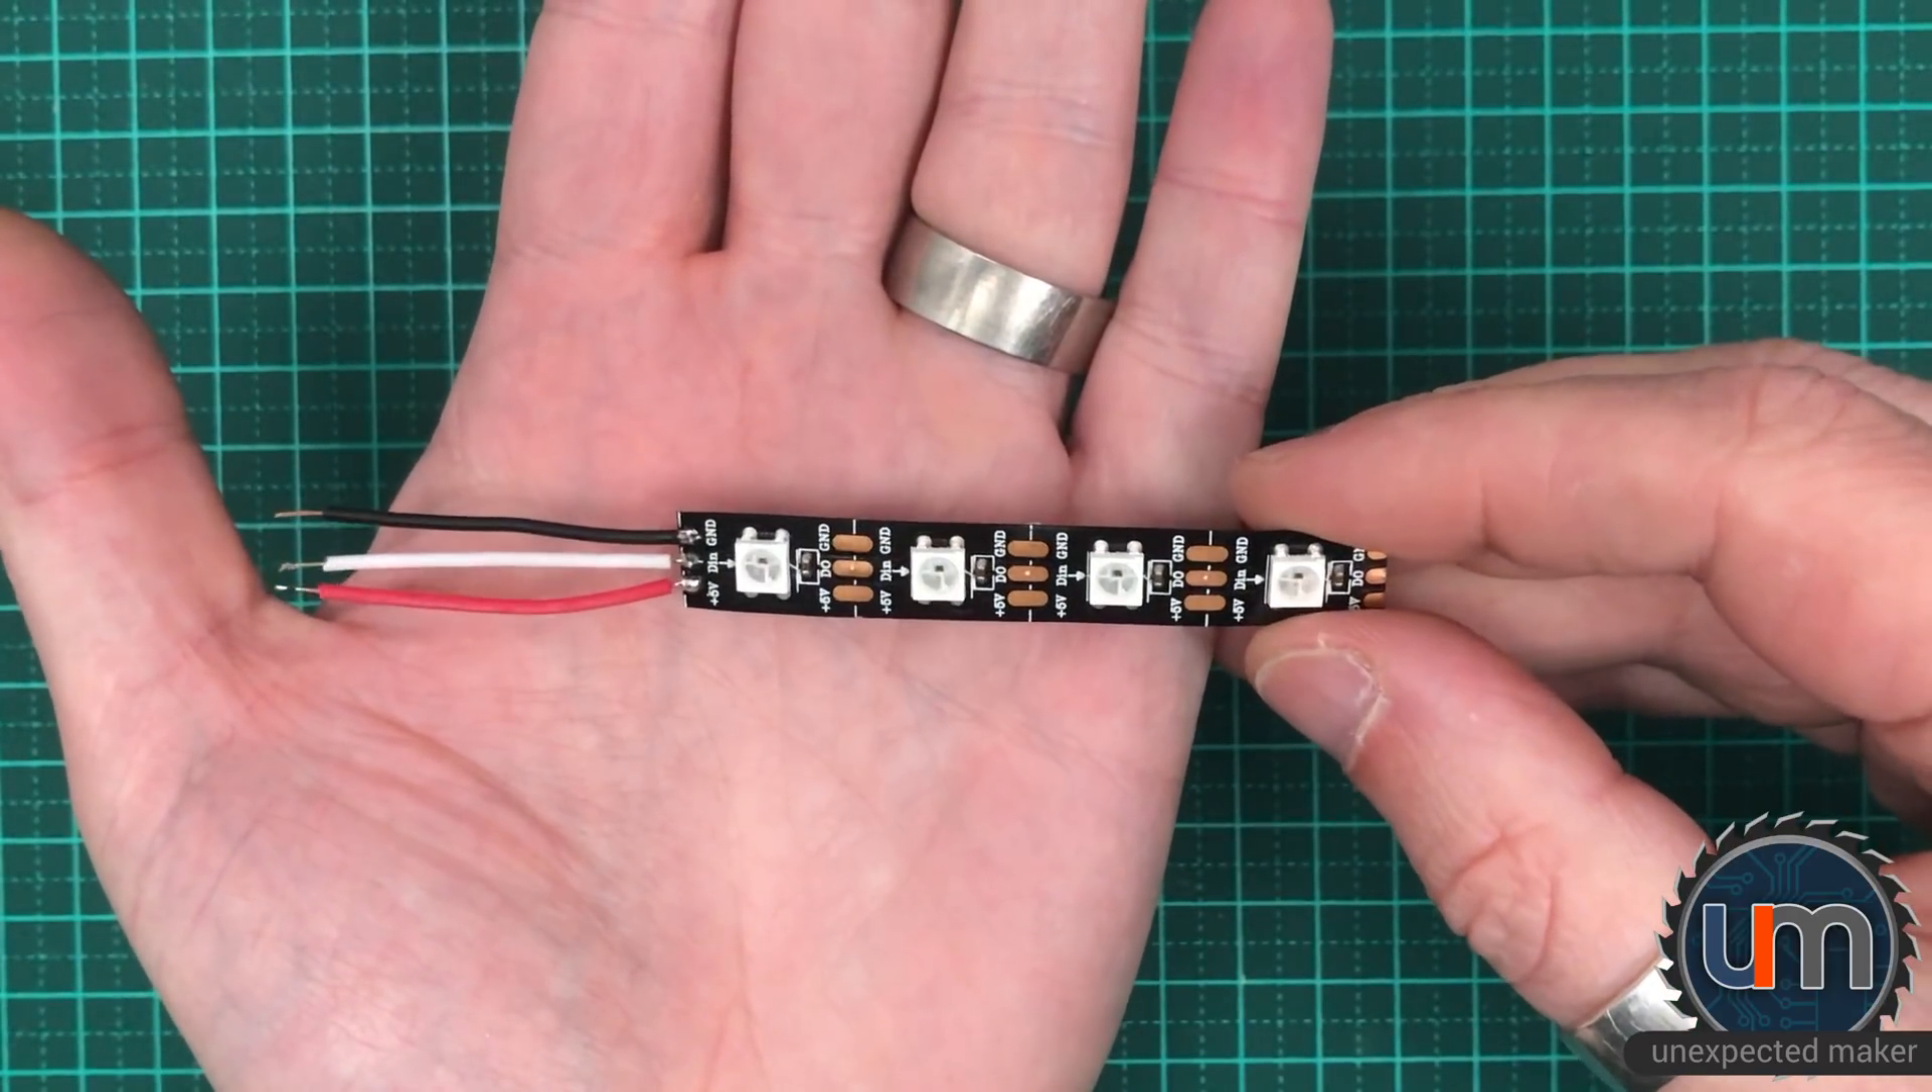So as you can see we've now got ground, data and 5 volts attached to the strip with the data going this way.